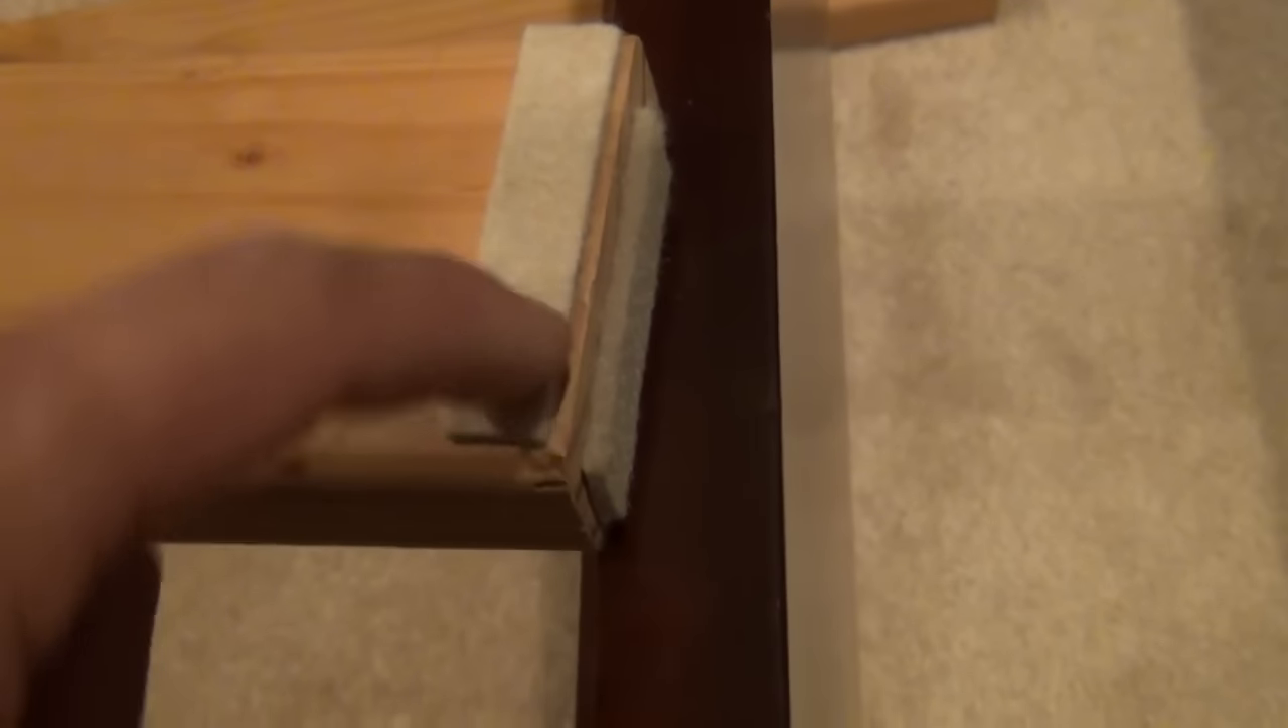So here's a look at the slat now with the piece of felt on the bottom and on the side.